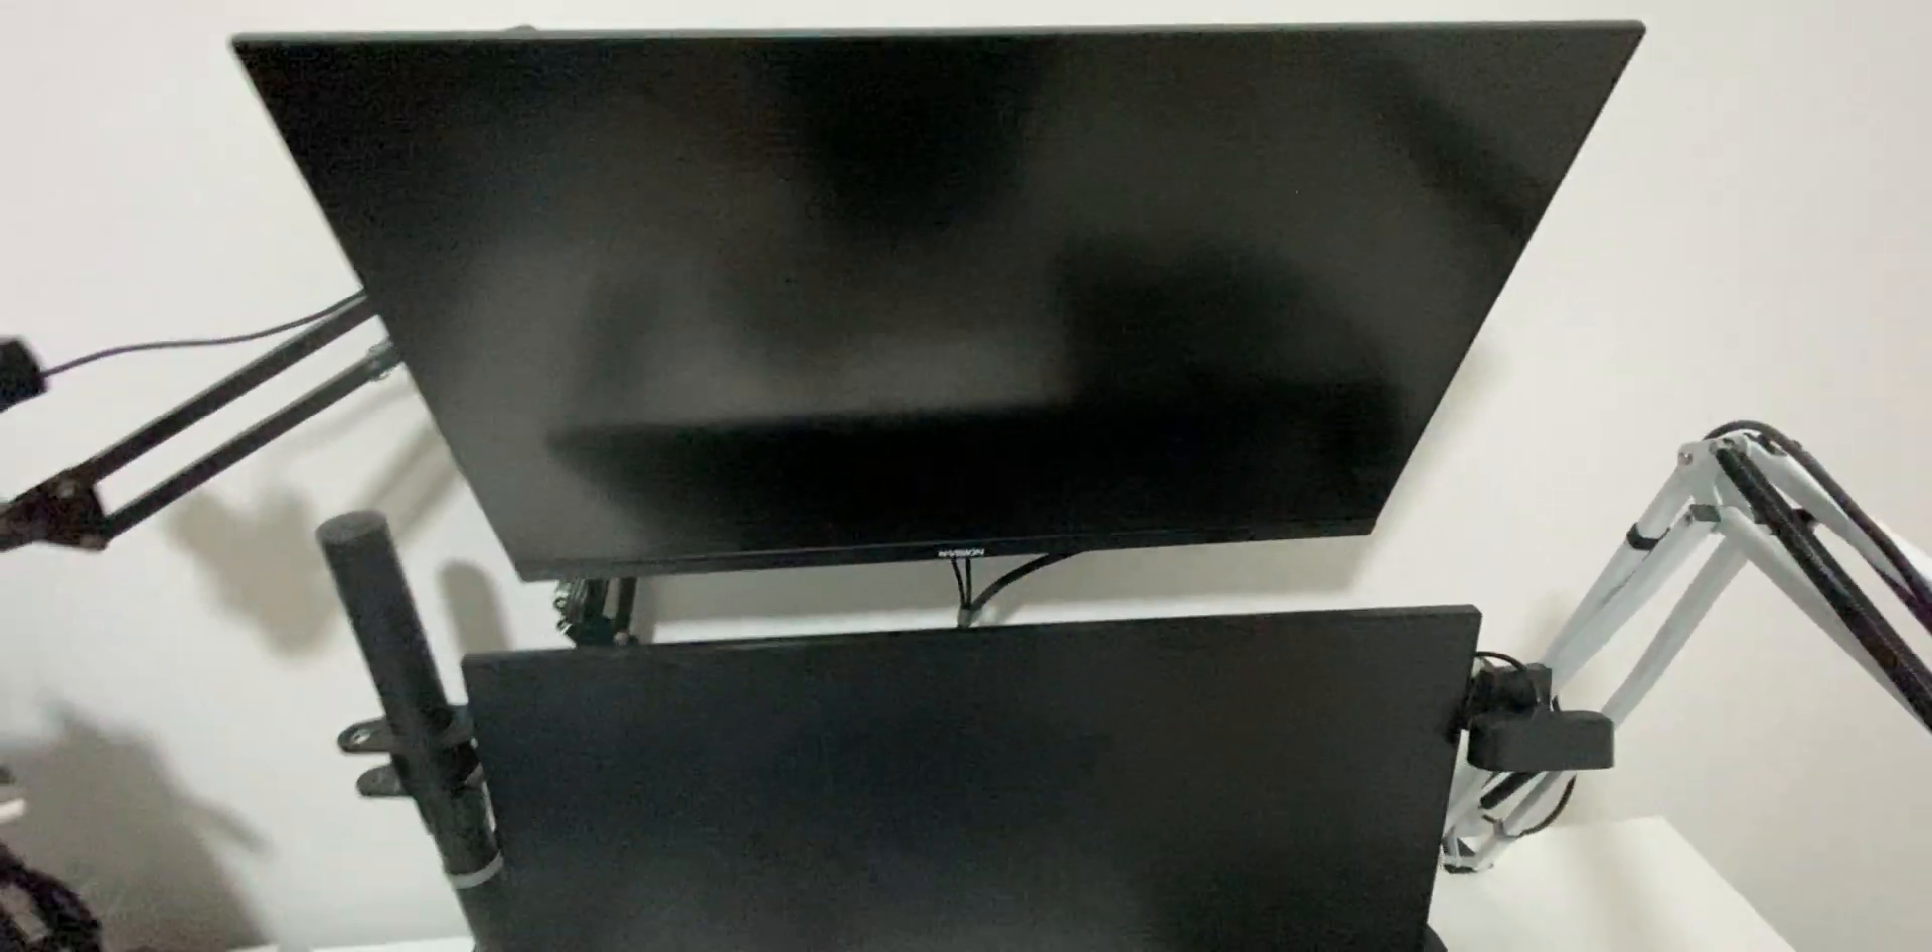This stack monitor, although great, they're not really aligned because there's a big gap so it doesn't really look too well.